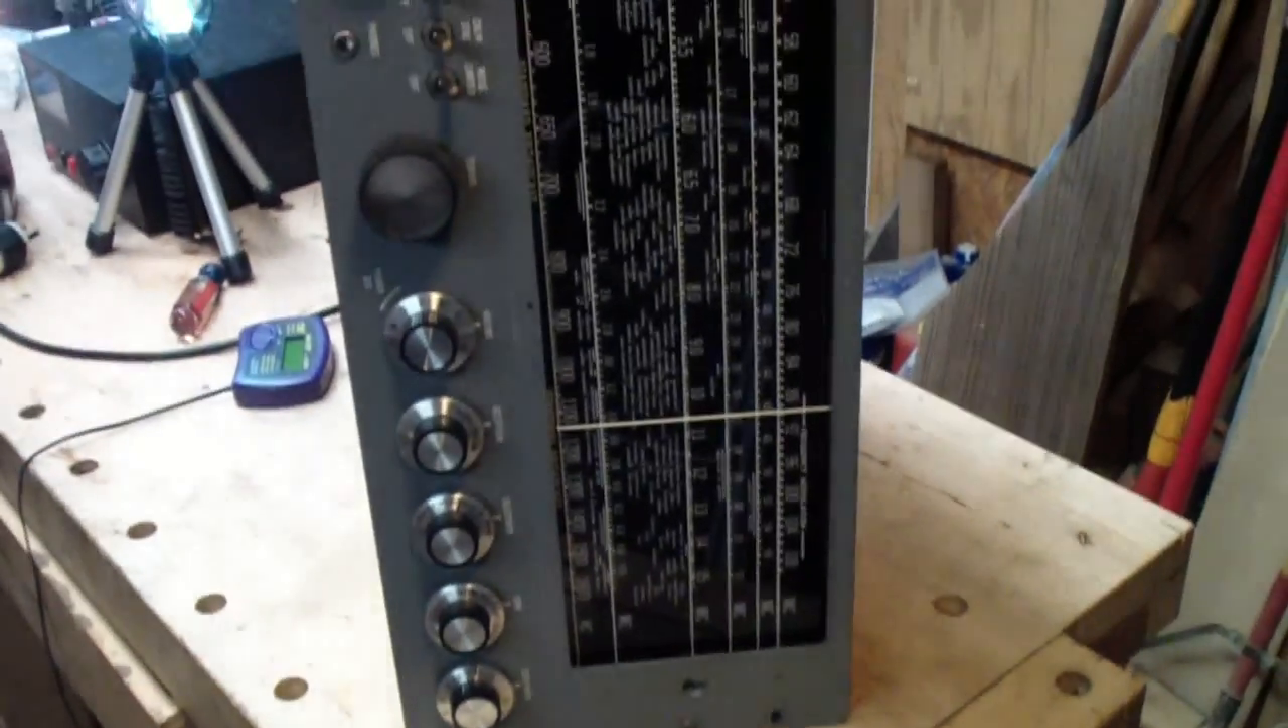But basically the front panel has been put back together again.